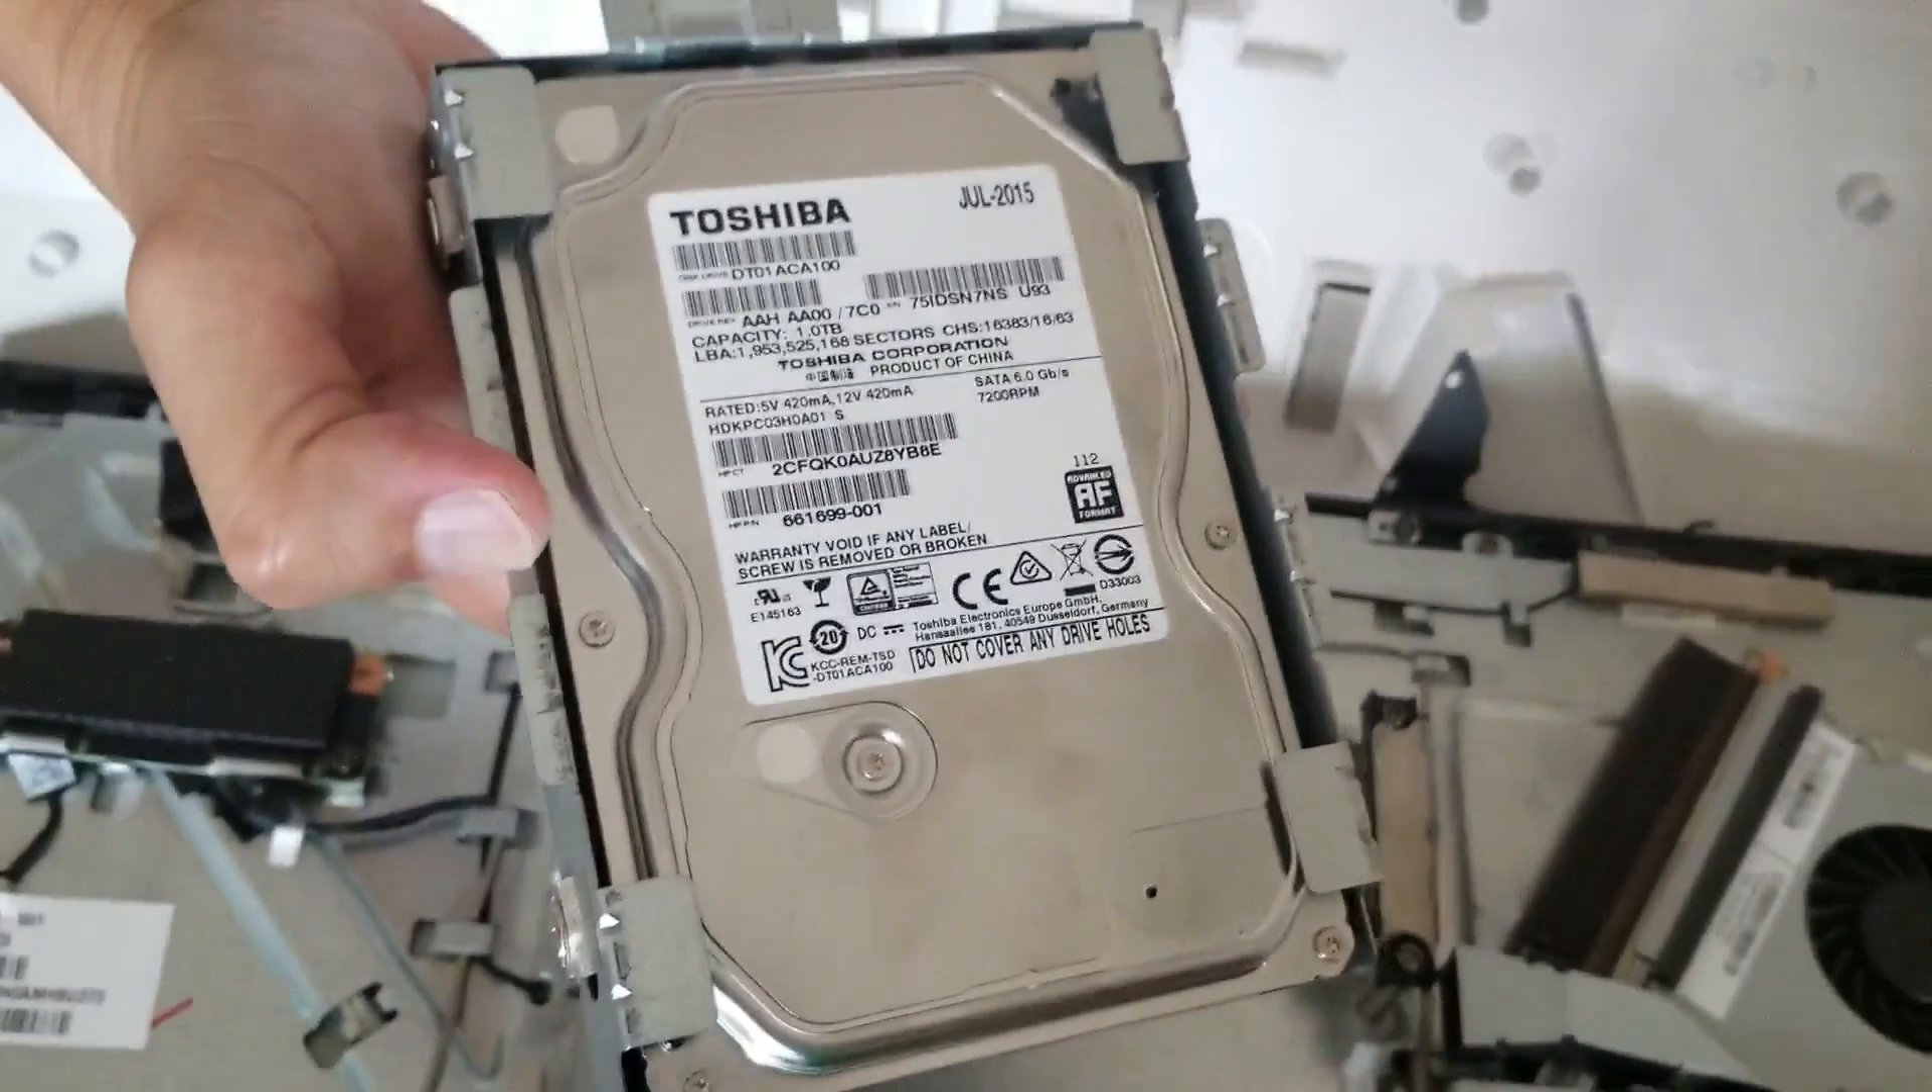Then, you got the hard drive out.